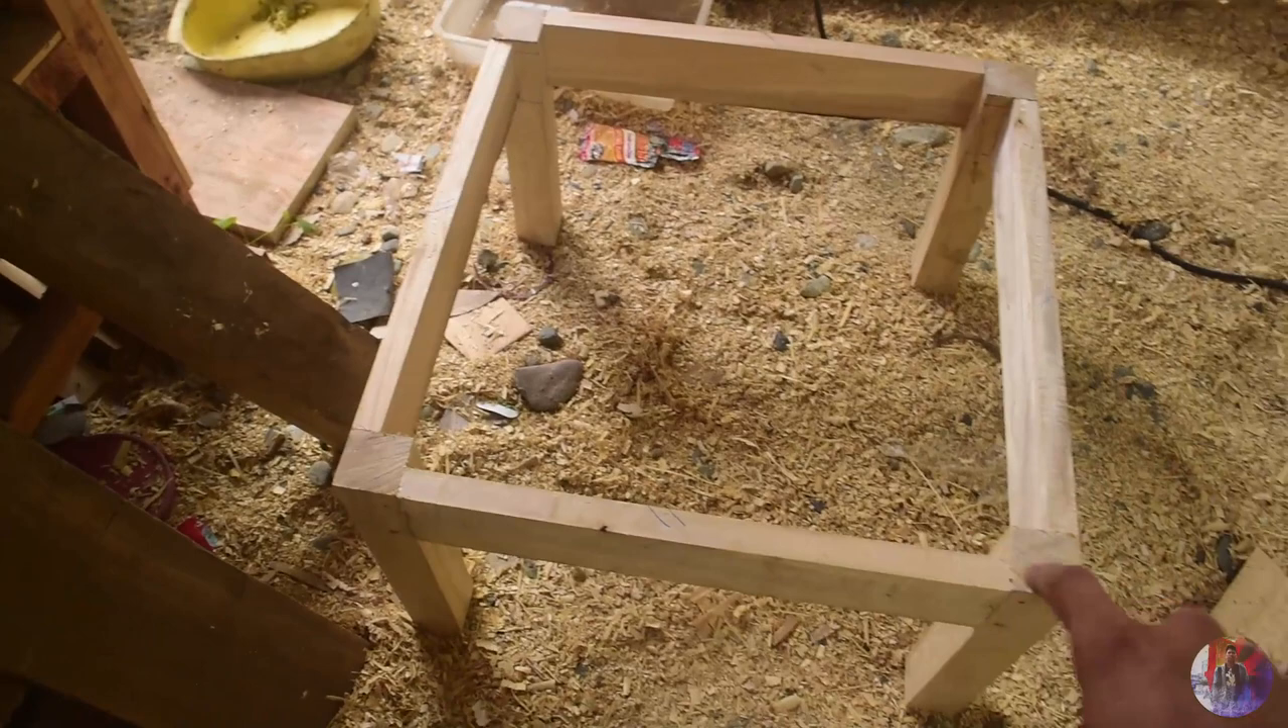Nabuo na yung ref stand yung top na lang o nalagyan na lang natin ng paikot na 1x6 para mas matibay.